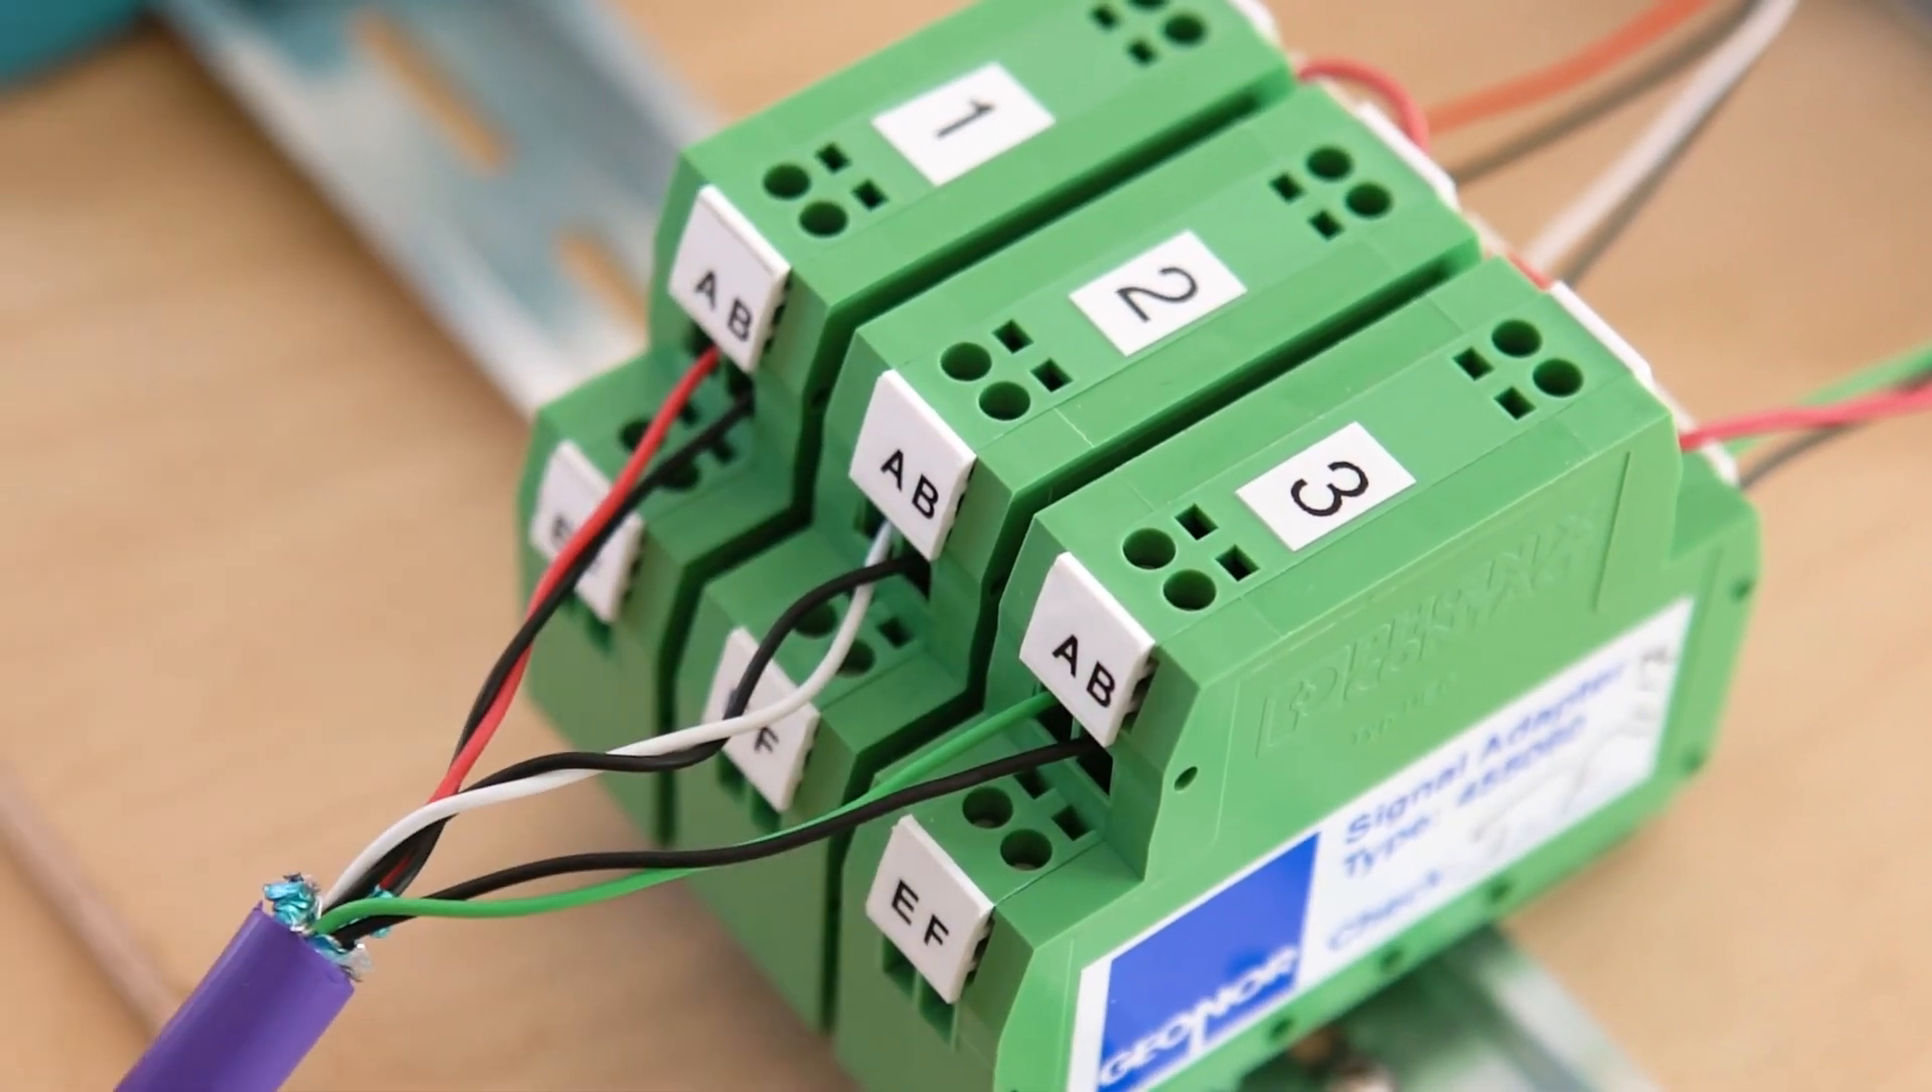So now we have sensor number one red and black, sensor number two white and black, and sensor number three green and black connected to the proper ports on the signal interfaces.